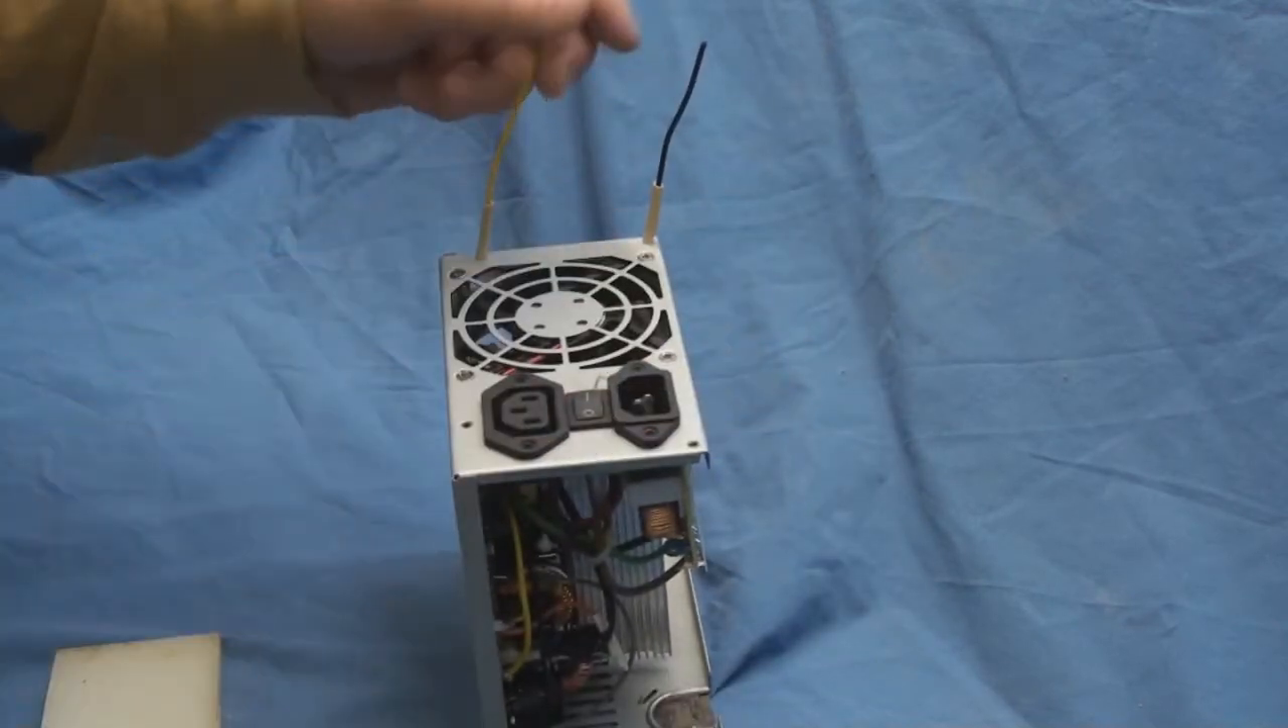I did remove all the wires, except for the two that I need, which is just the plus 12 volts and the common.